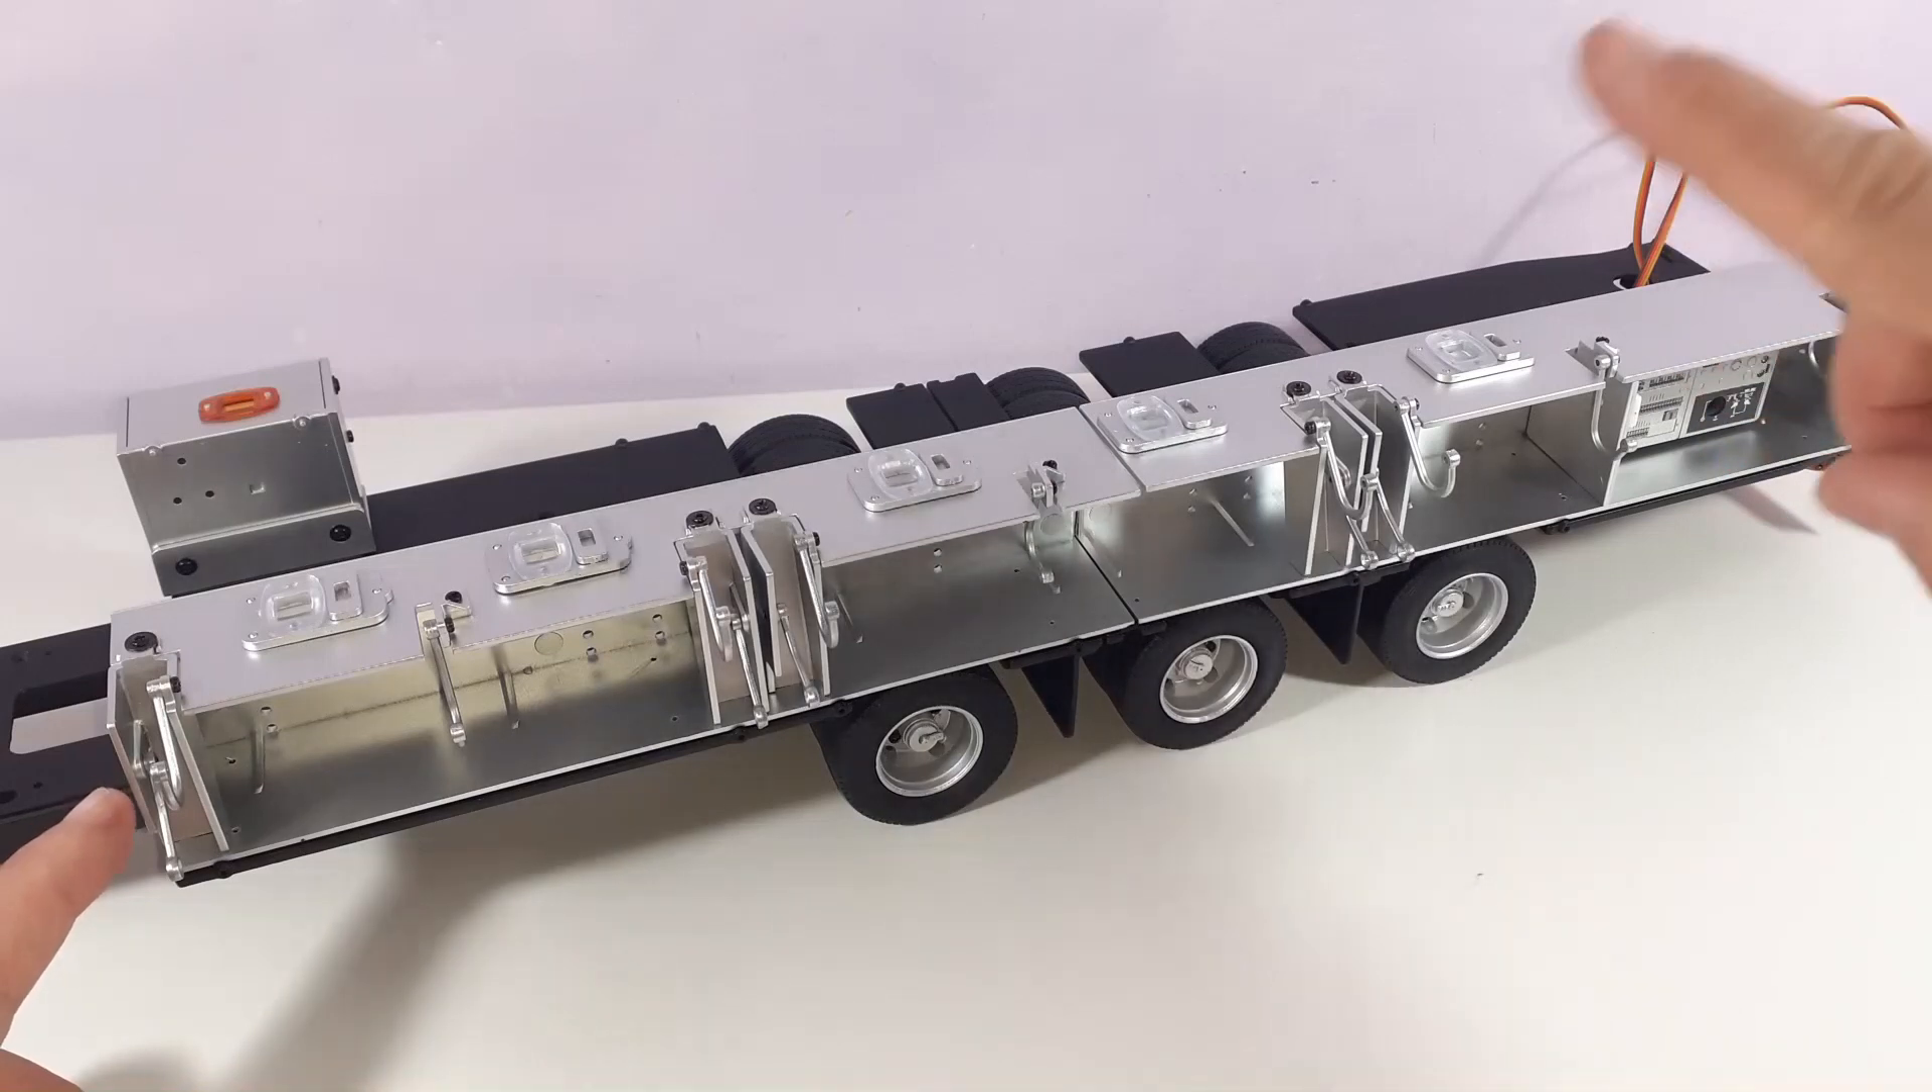Abbiamo montato i due vani sul pianale.